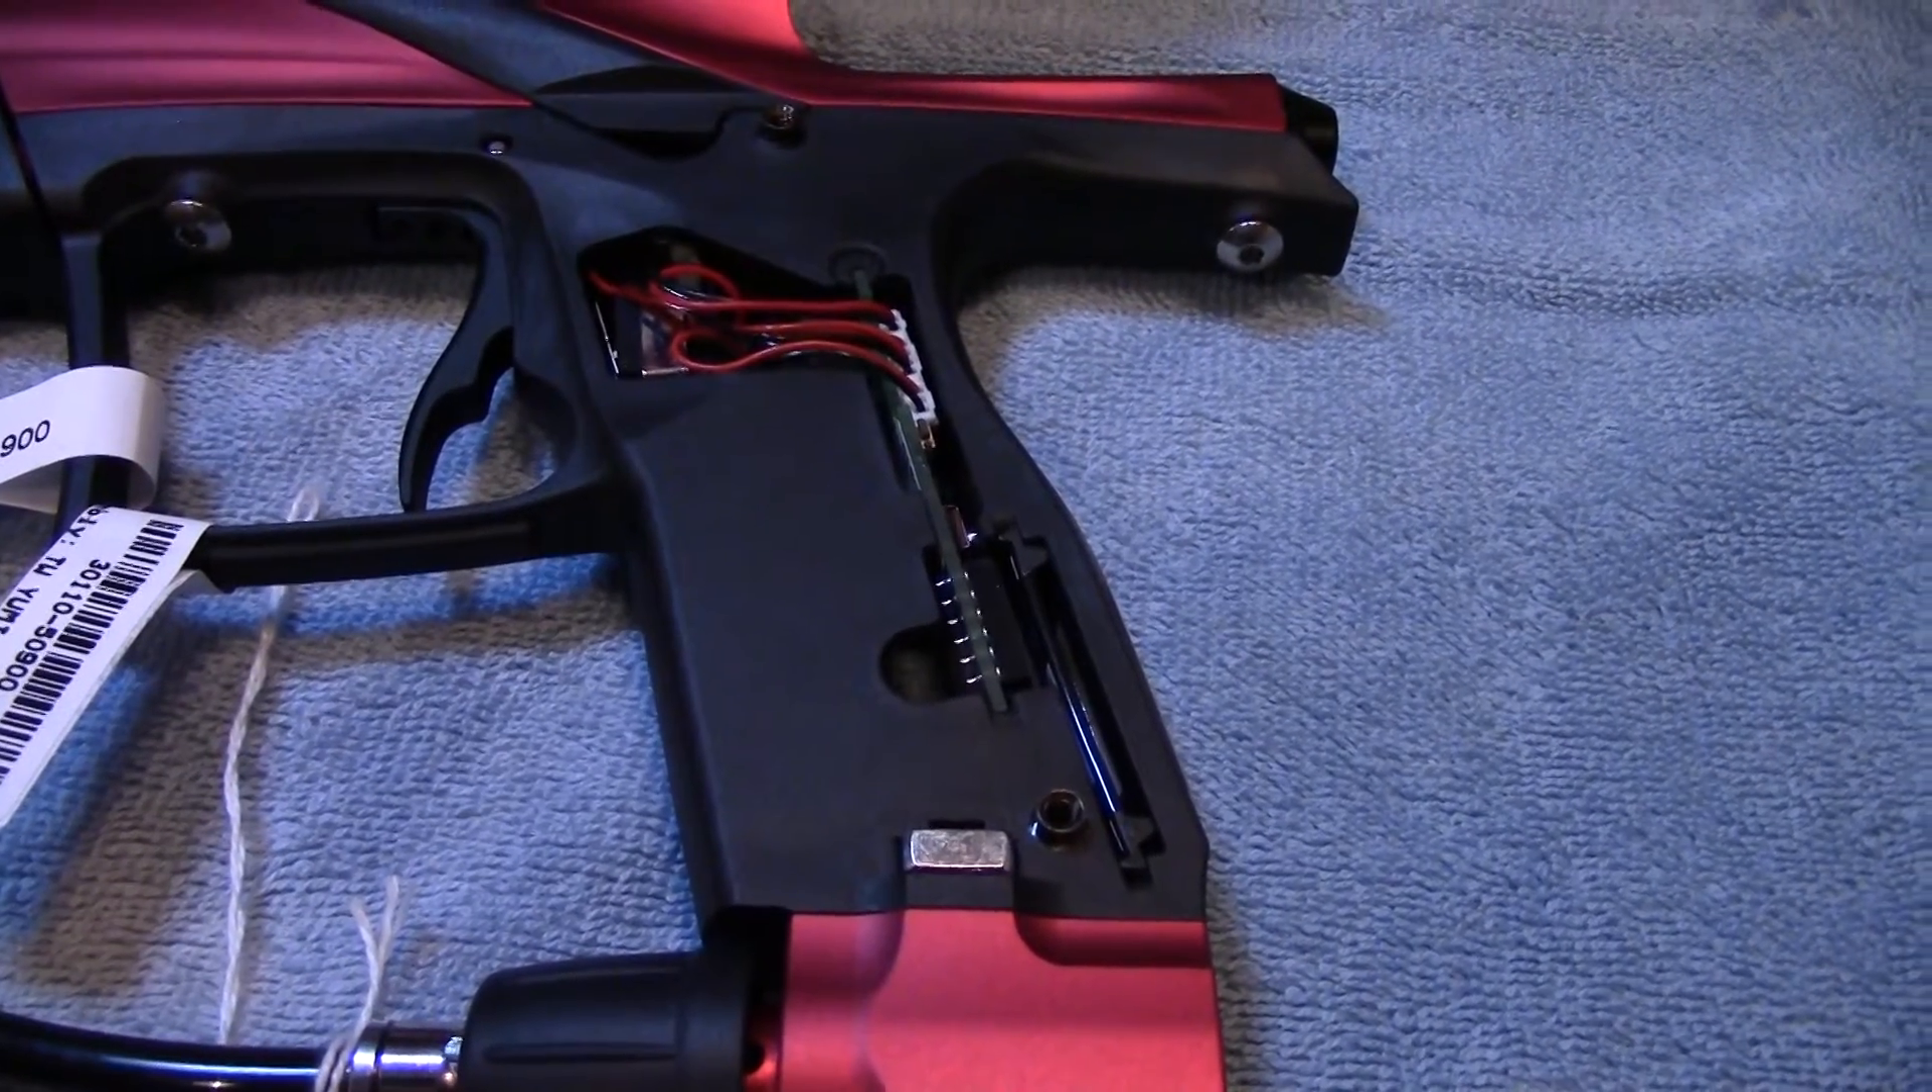So as you can see we've already removed the grip for a shorter video and I don't want you guys have to sit there and watch me unscrew the grip.